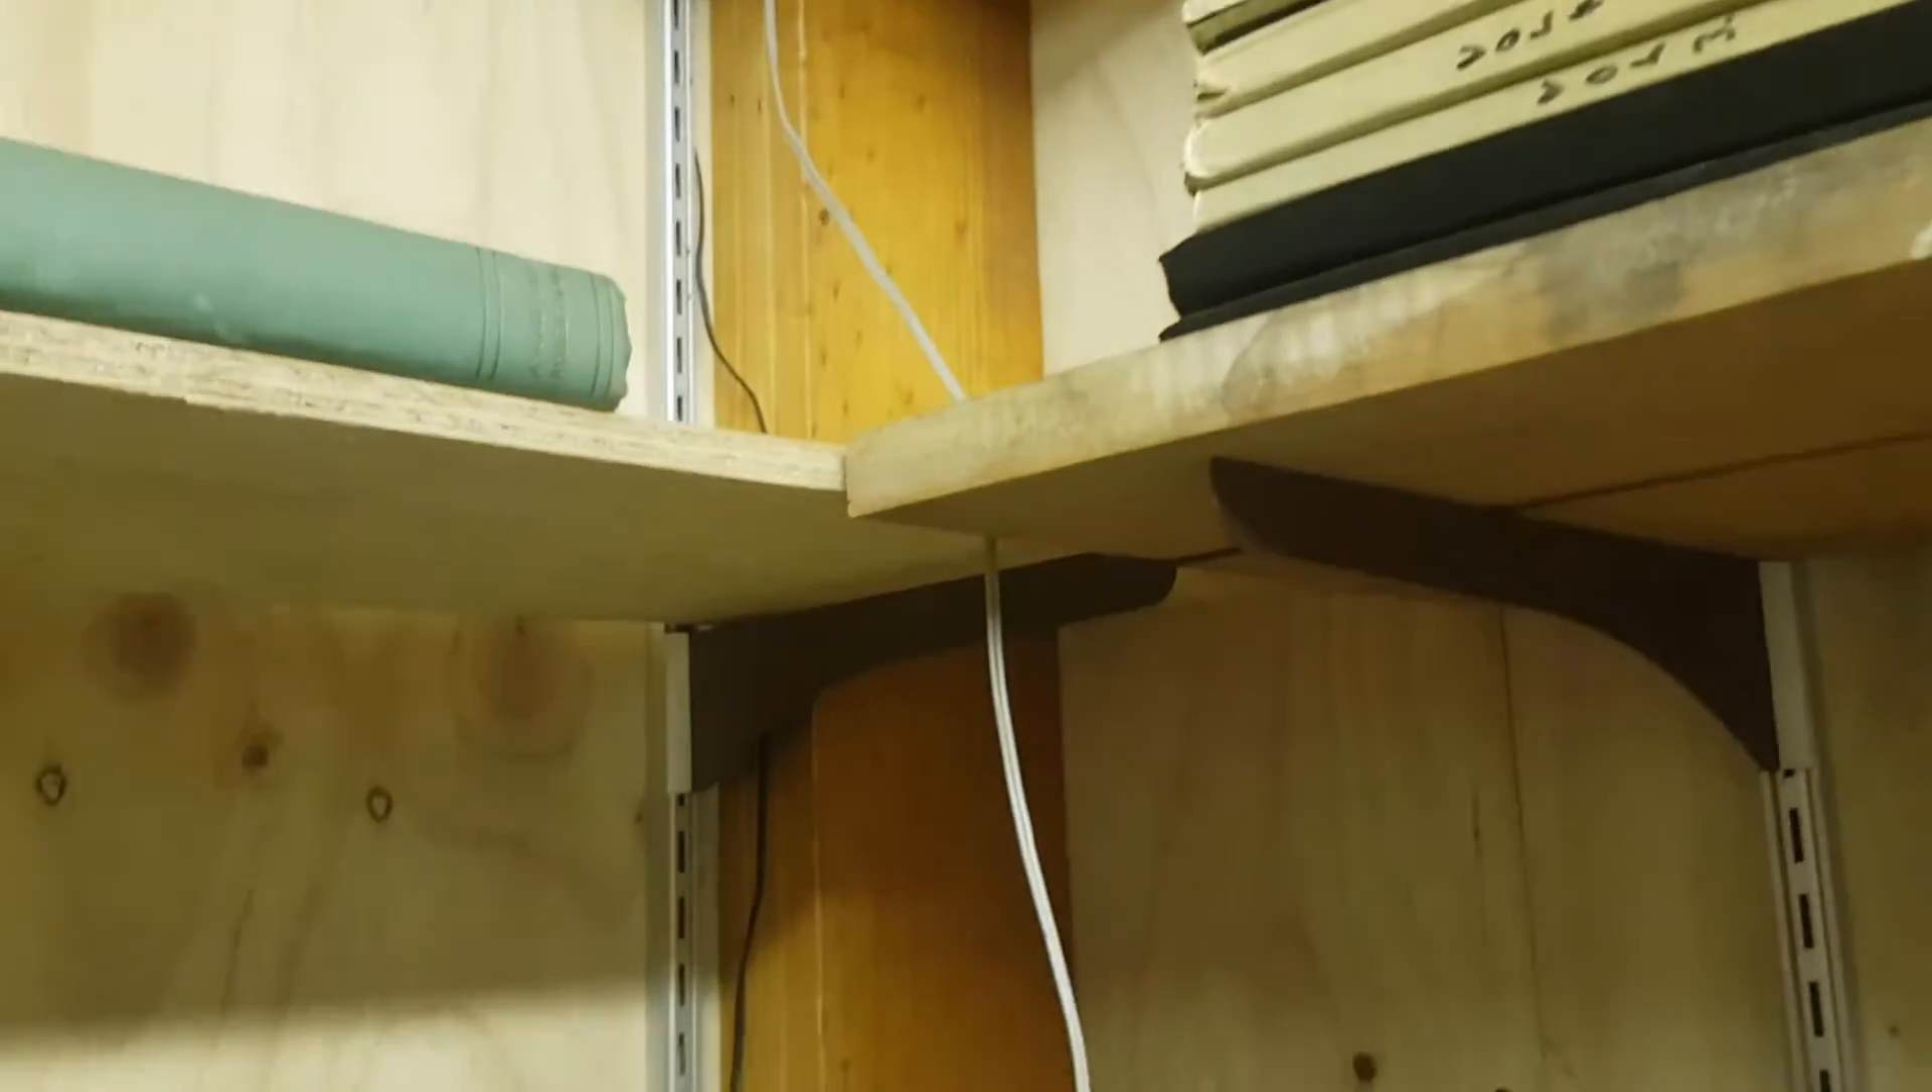I've got the wires running down the corner.